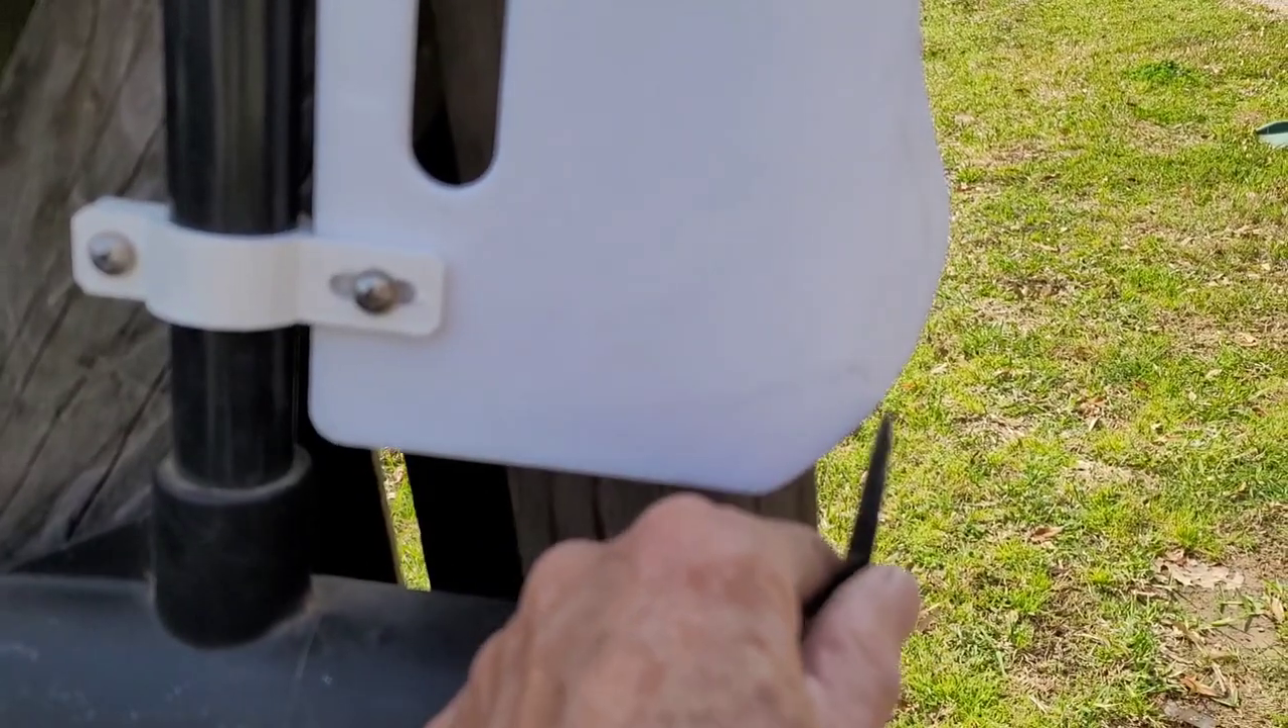All right well there's the finished product right there and it's just attached with stainless steel screws. I think those are 1032. Again these are just printed off of a file and I'll get that file down there below.